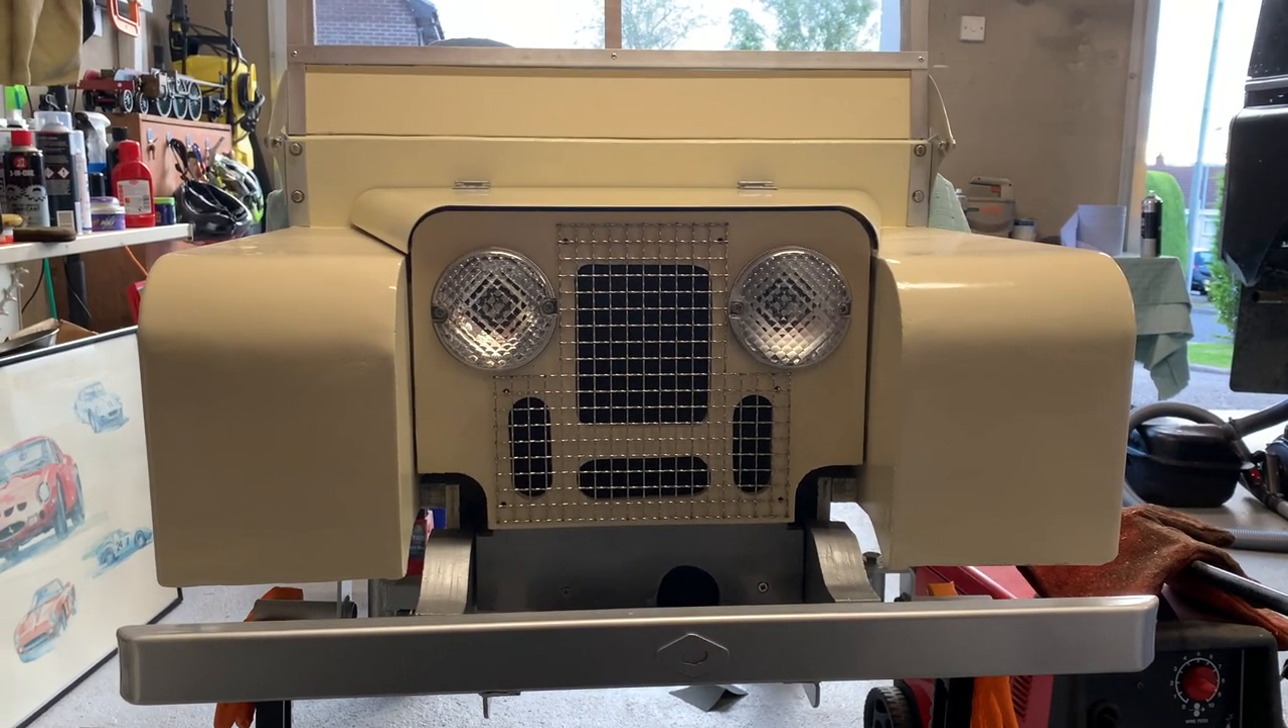The bumper is on. The front crossmember finishing panel is on.